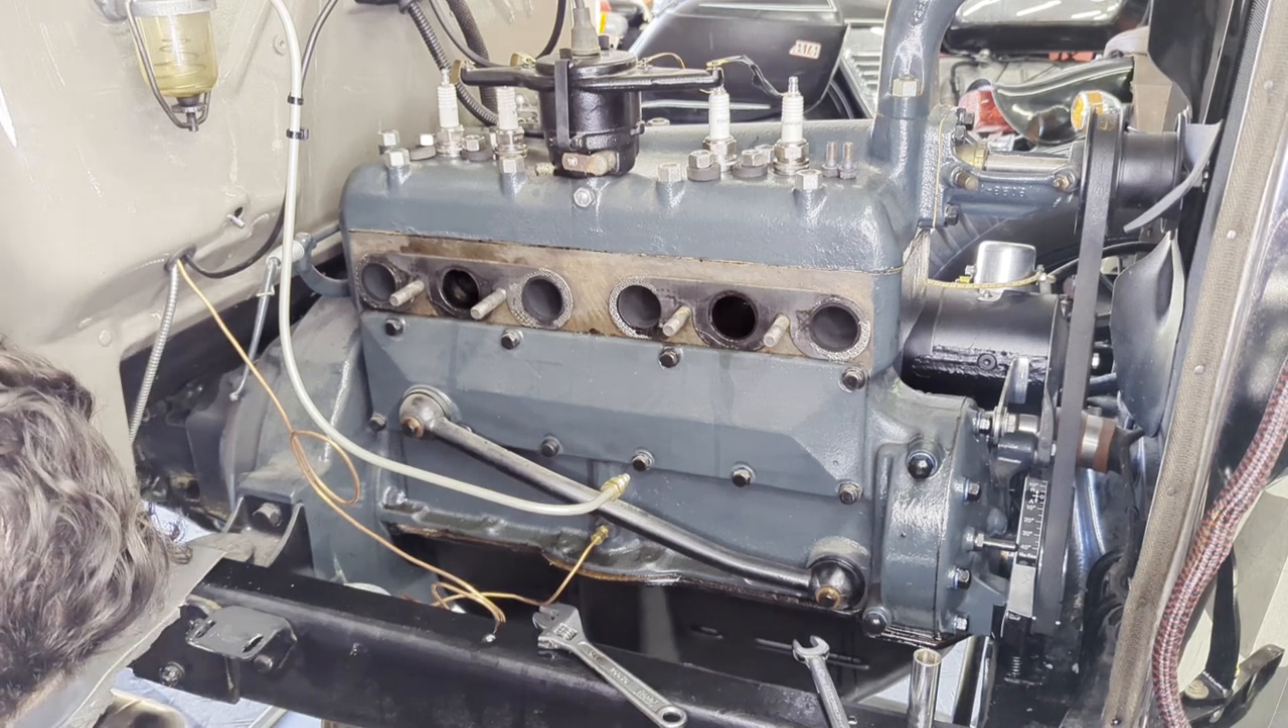Now I have my exhaust manifold removed.